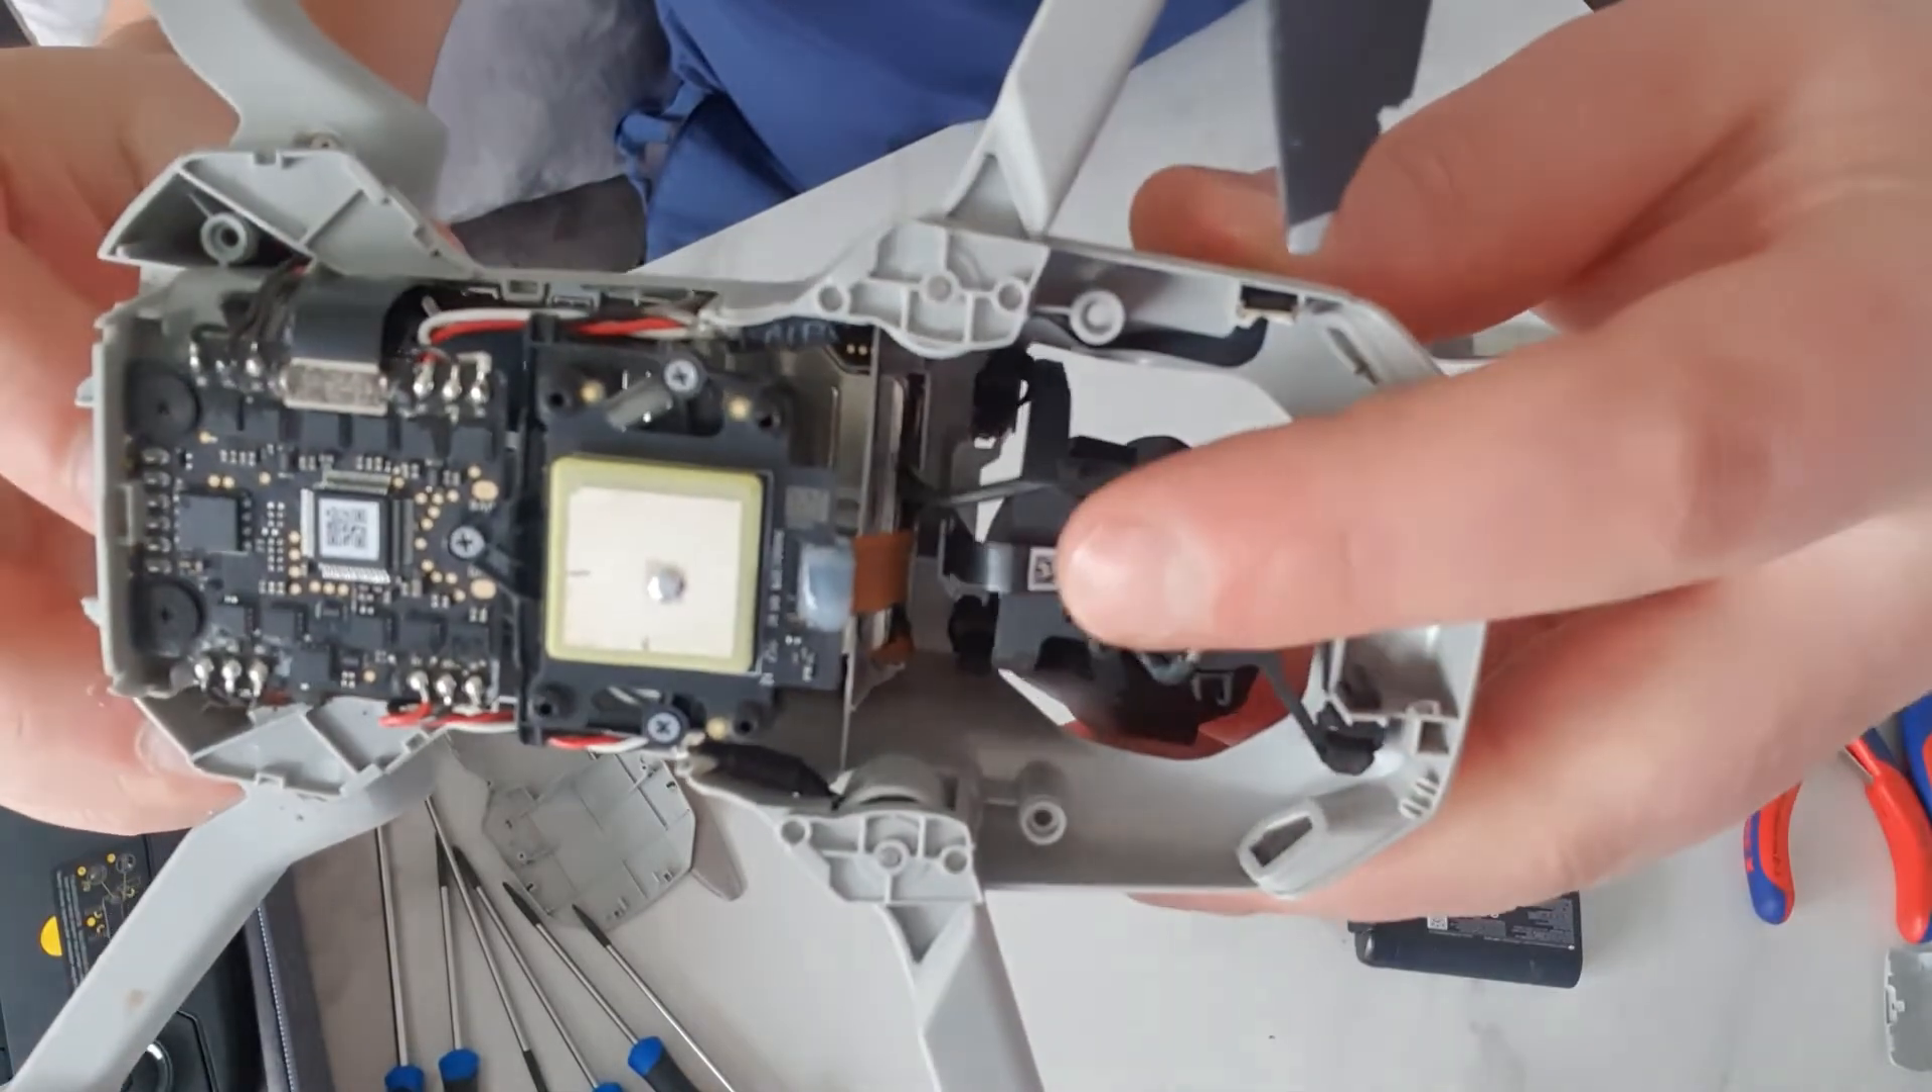And there we go. Top of the drone is off.